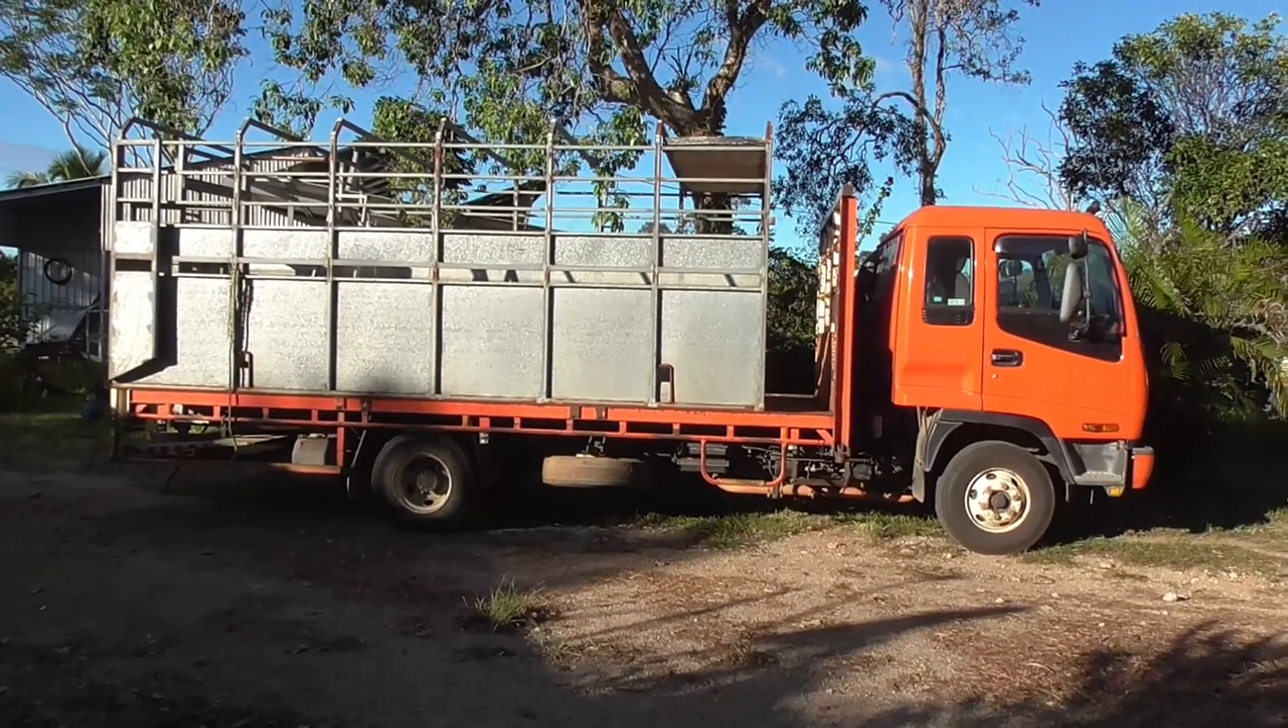And you can see that the crate is quite a bit shorter than the actual truck body, so I'm going to have to extend that and fix that up.